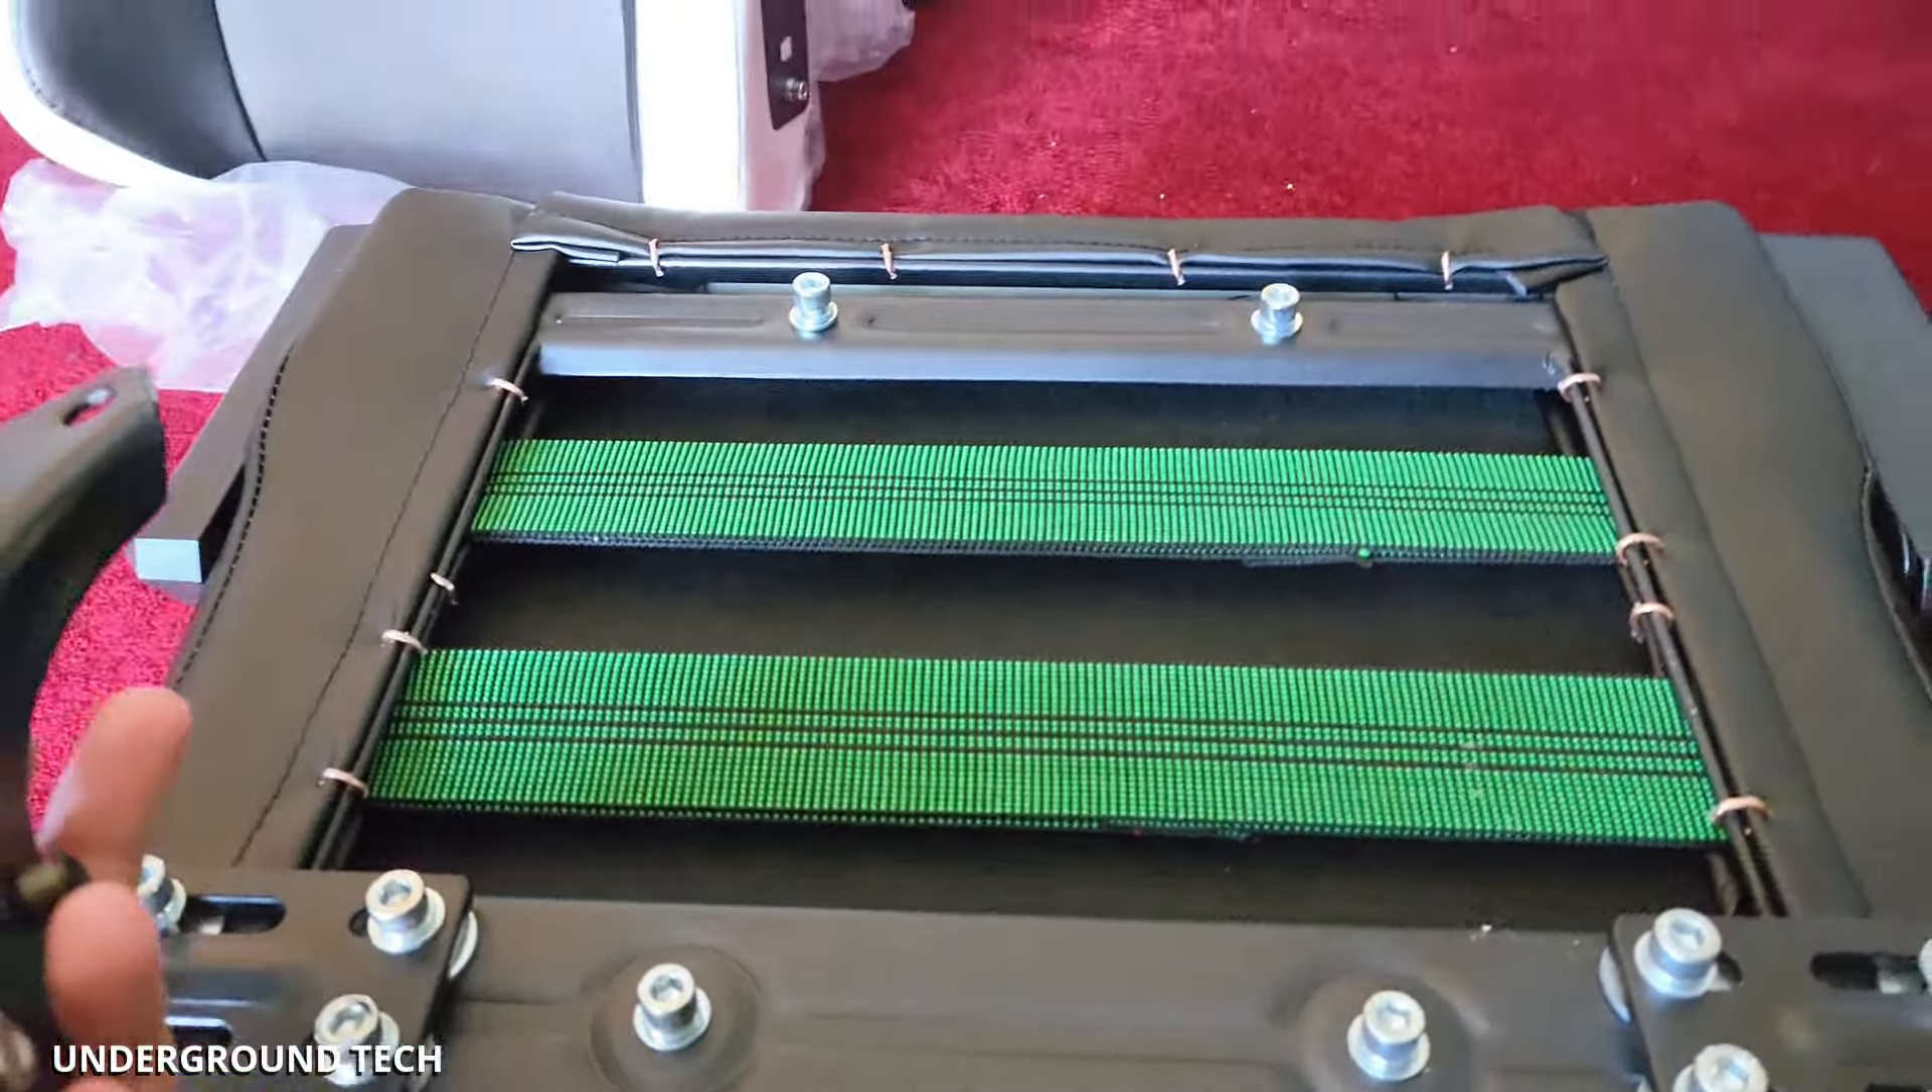The other good thing is that, besides these armrests being installed, is that all these screws are in place.